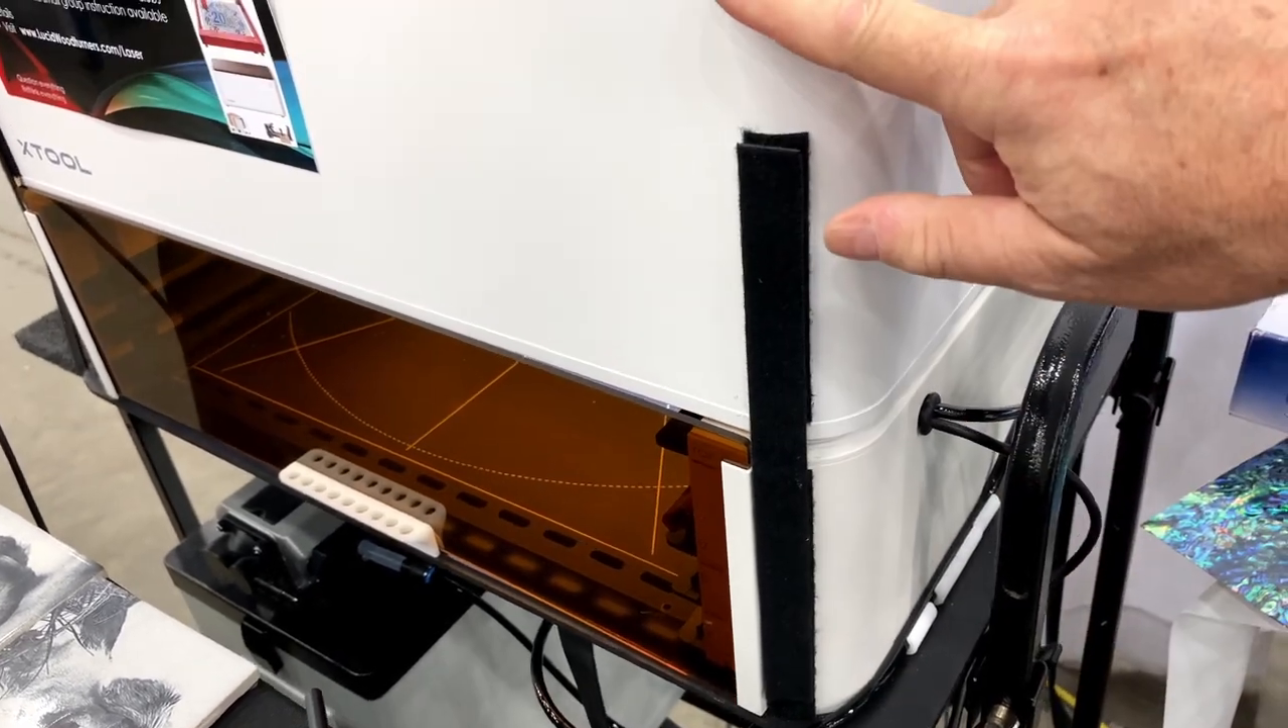I also added some velcro here so that I could tie the m1 to its riser base I've got them on all four corners.